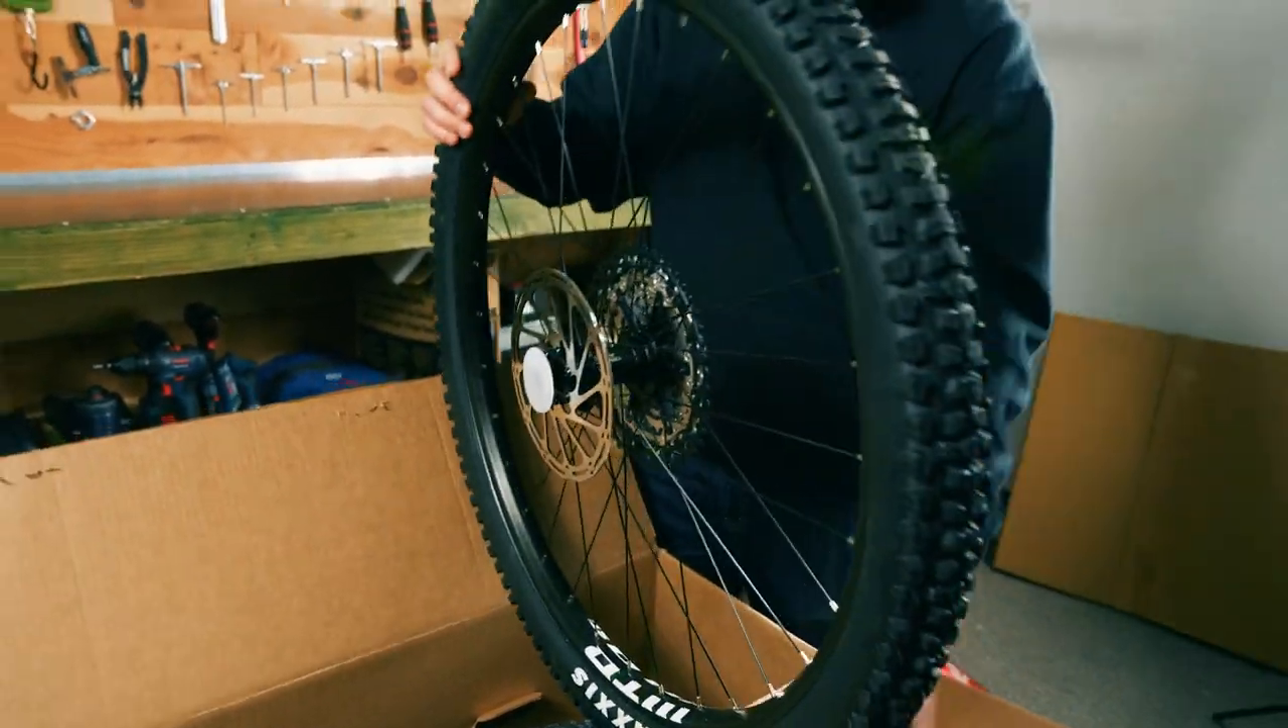Brake rotors are installed.